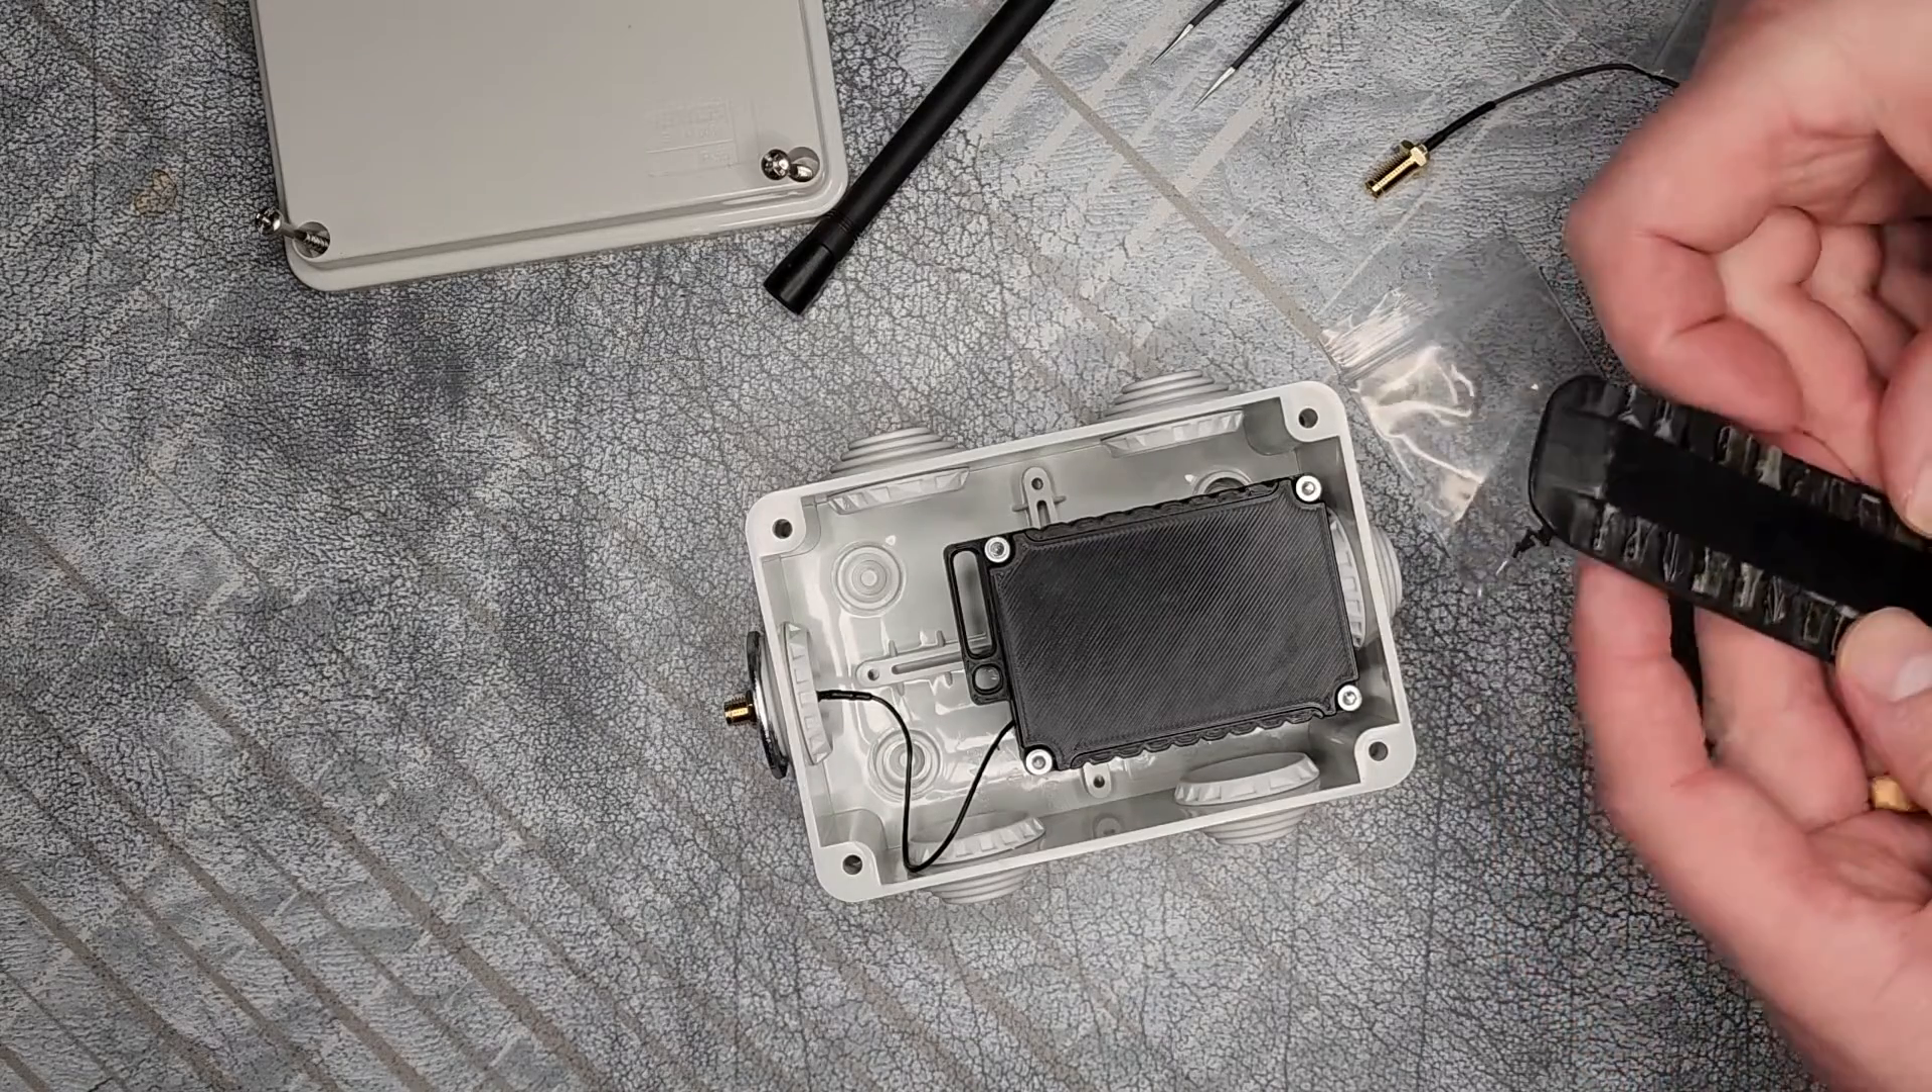Oh I don't have the antenna connected.